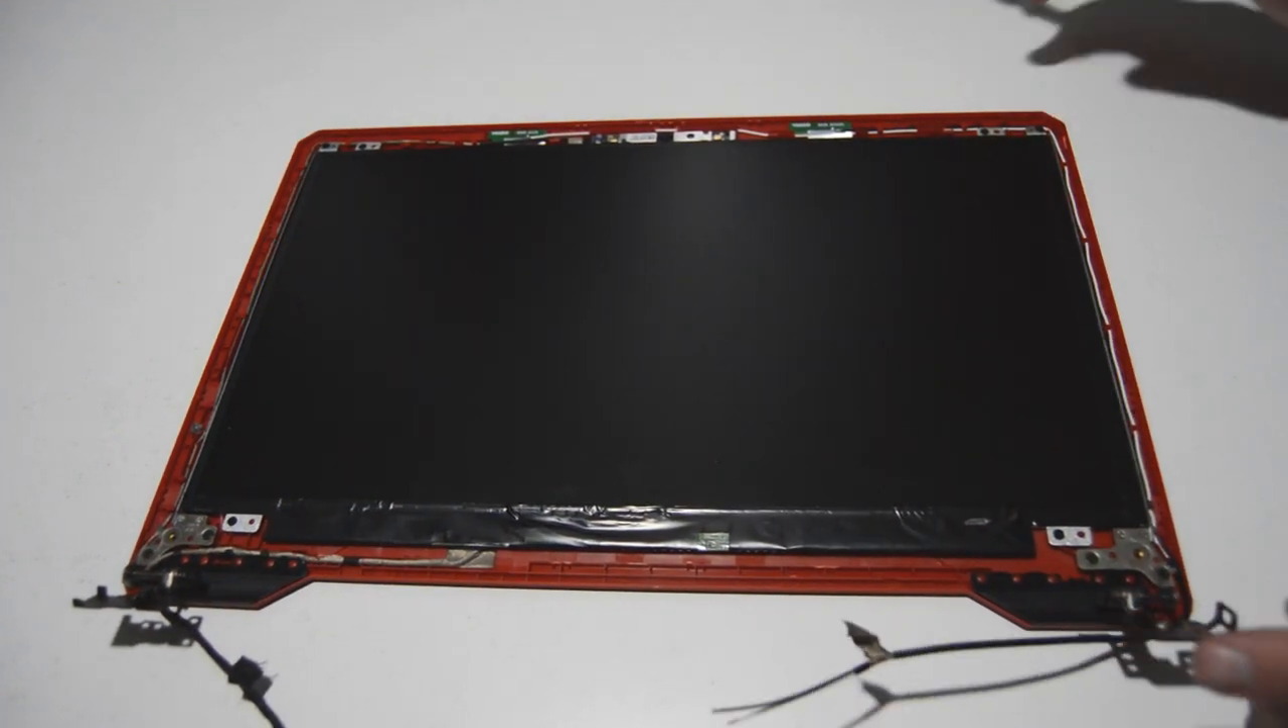Alright, so as you see with the bezel removed, we have easy access to everything in the display assembly.